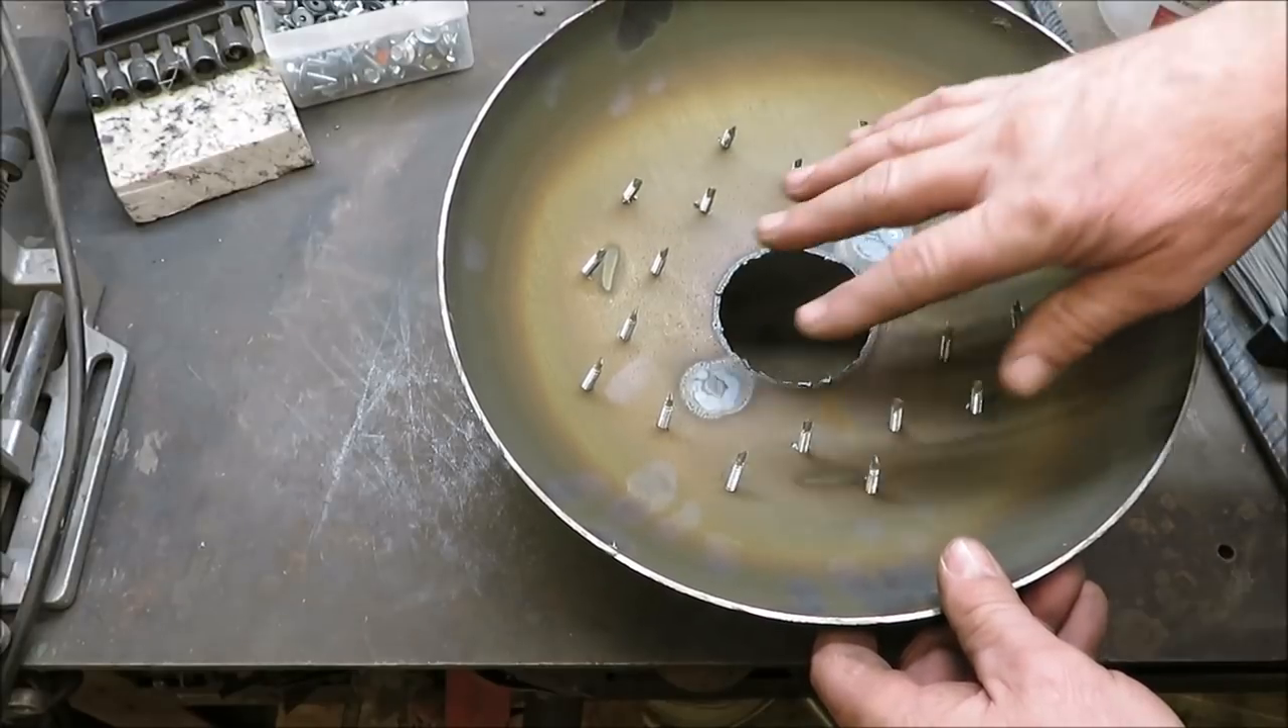We'll probably work on that handle another day but as you could see now all them screws are sticking up through the bottom to help hold all that concrete in there.